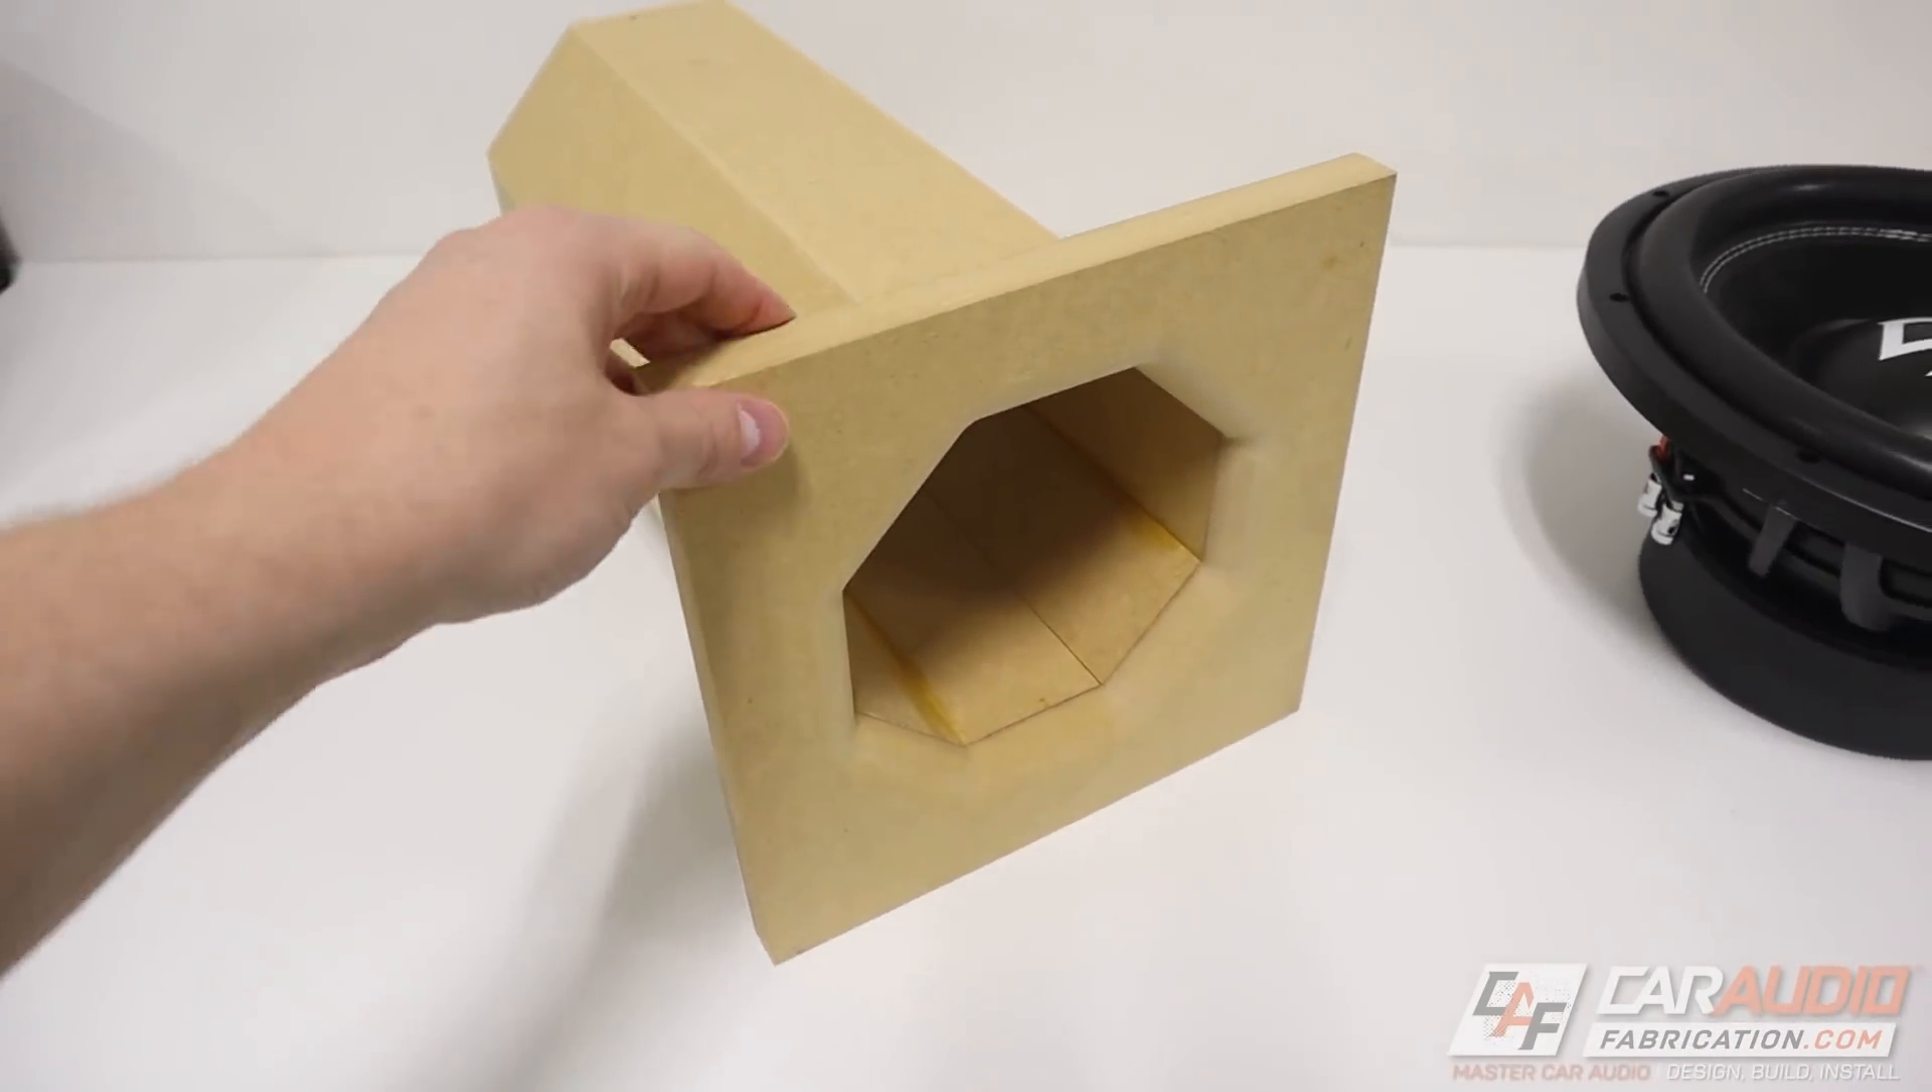Here is the finished octoport with the tape all removed.